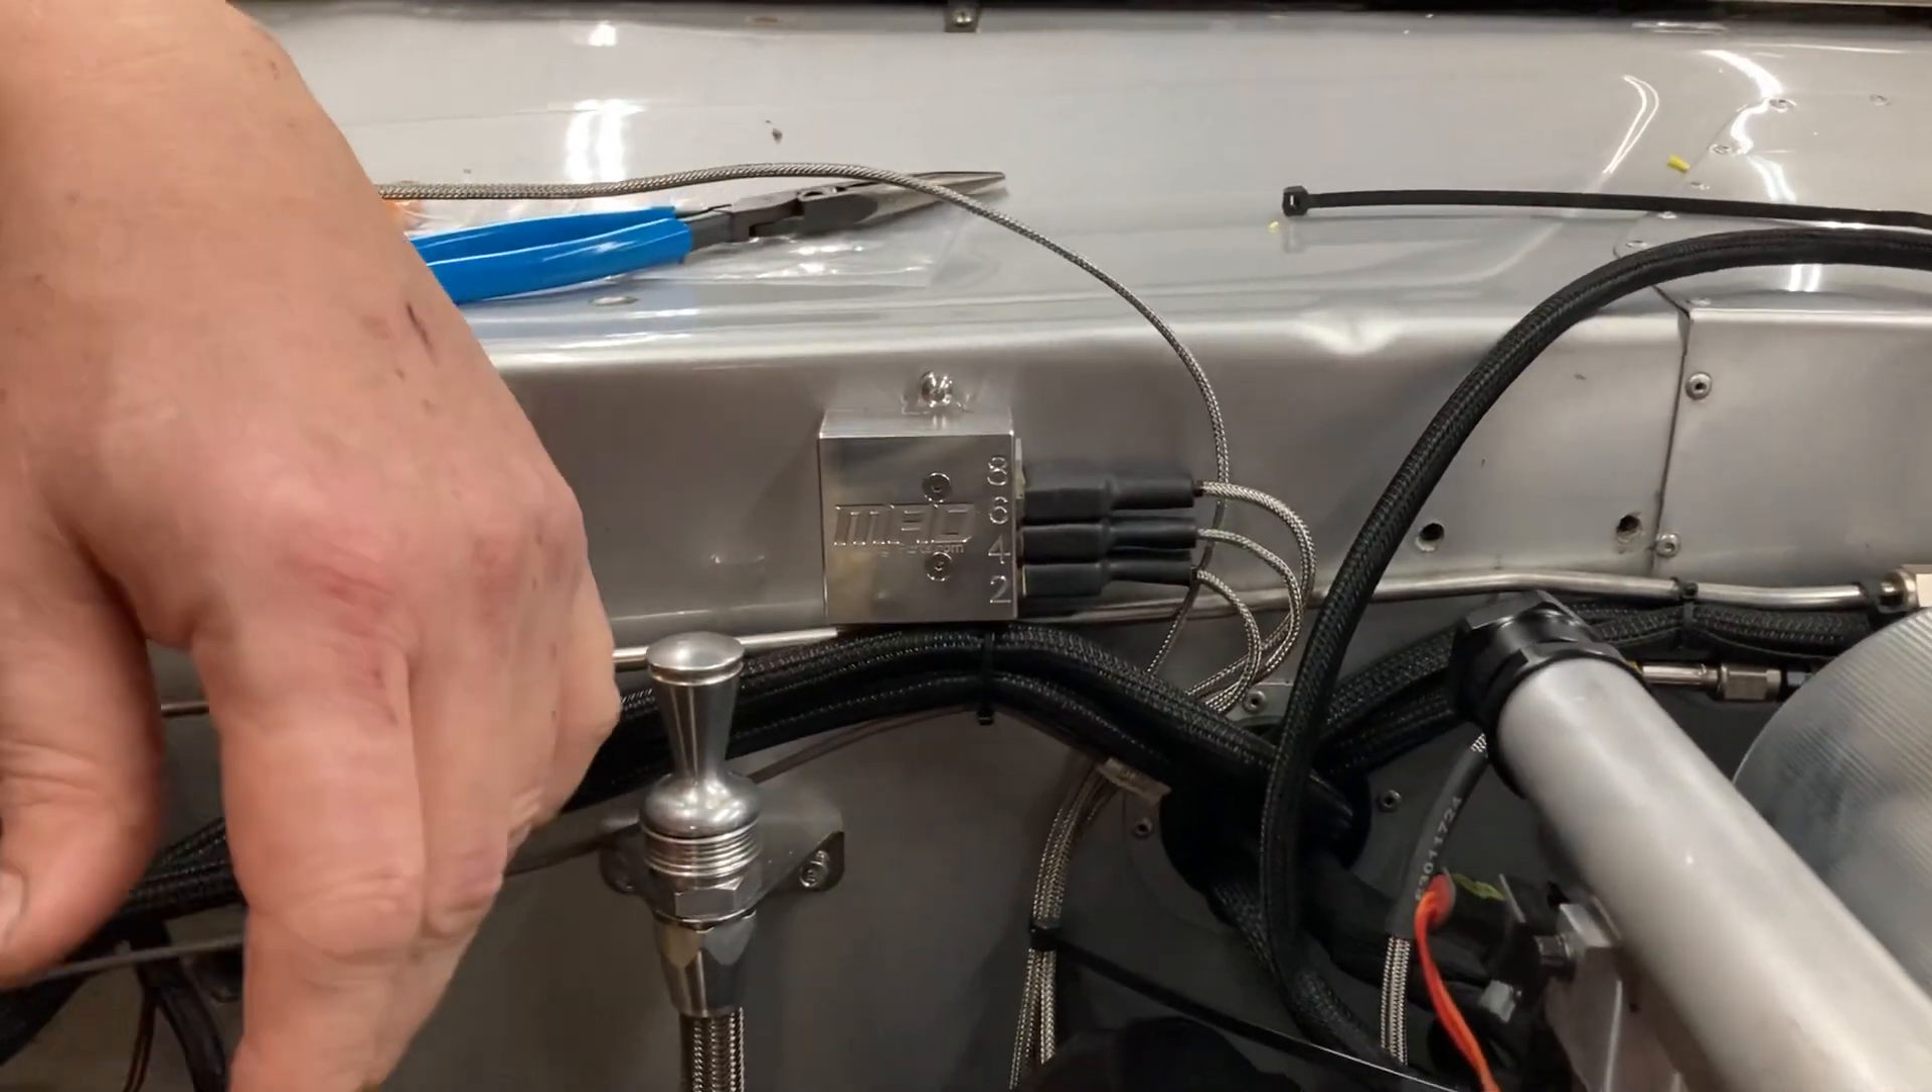So here we've got our box mounted.